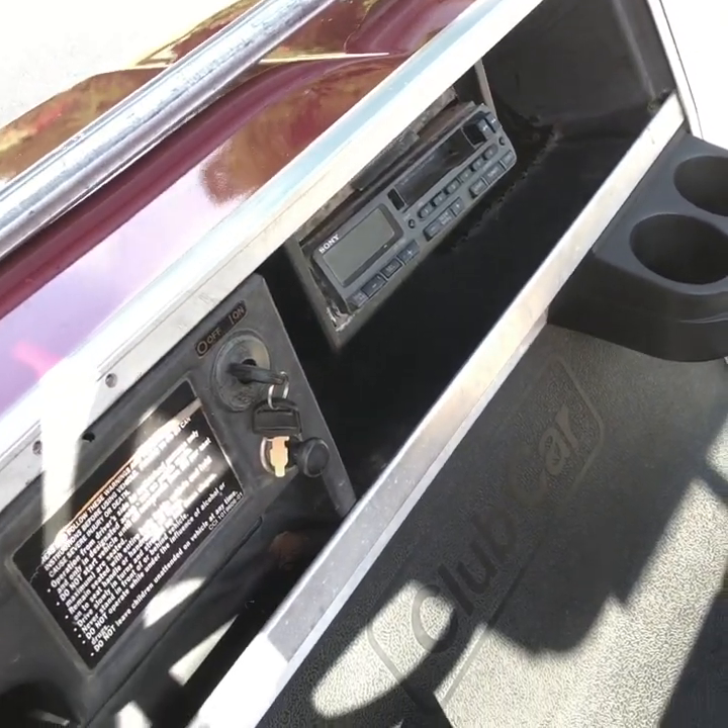As you can see, I mounted my key on the dash here so I can start it on the dash like a car.